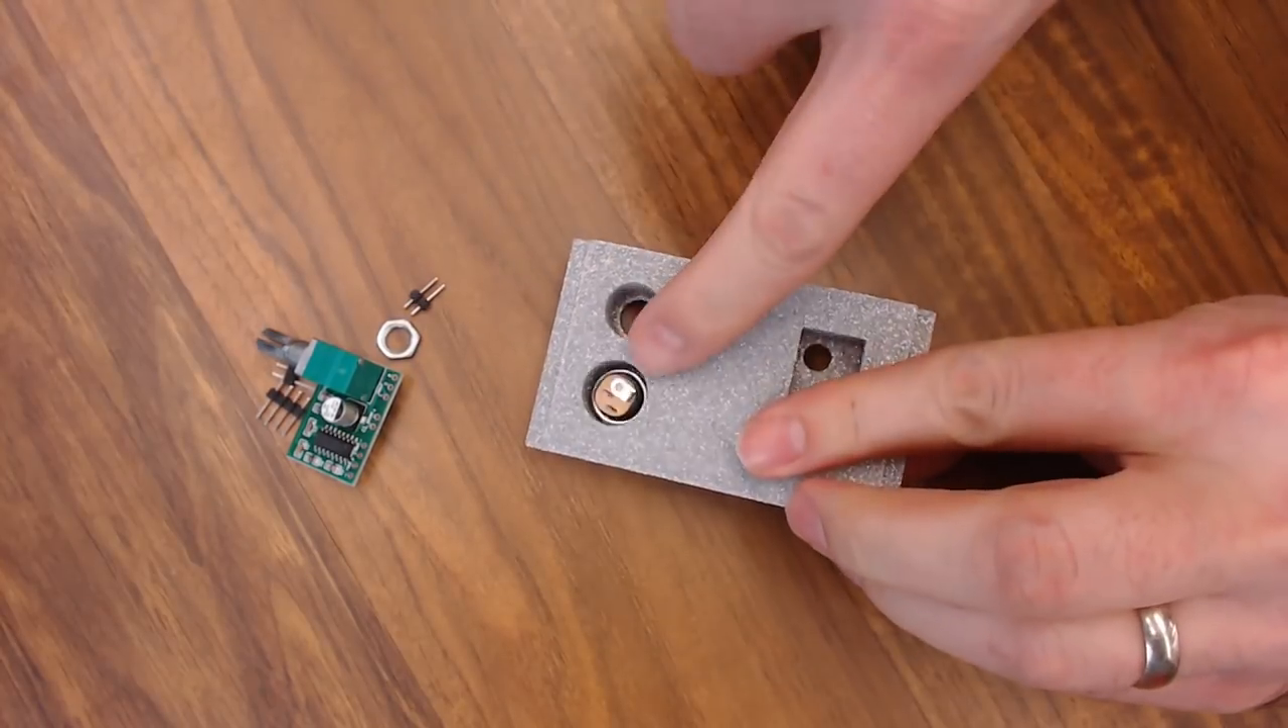Now our power jack is in there.